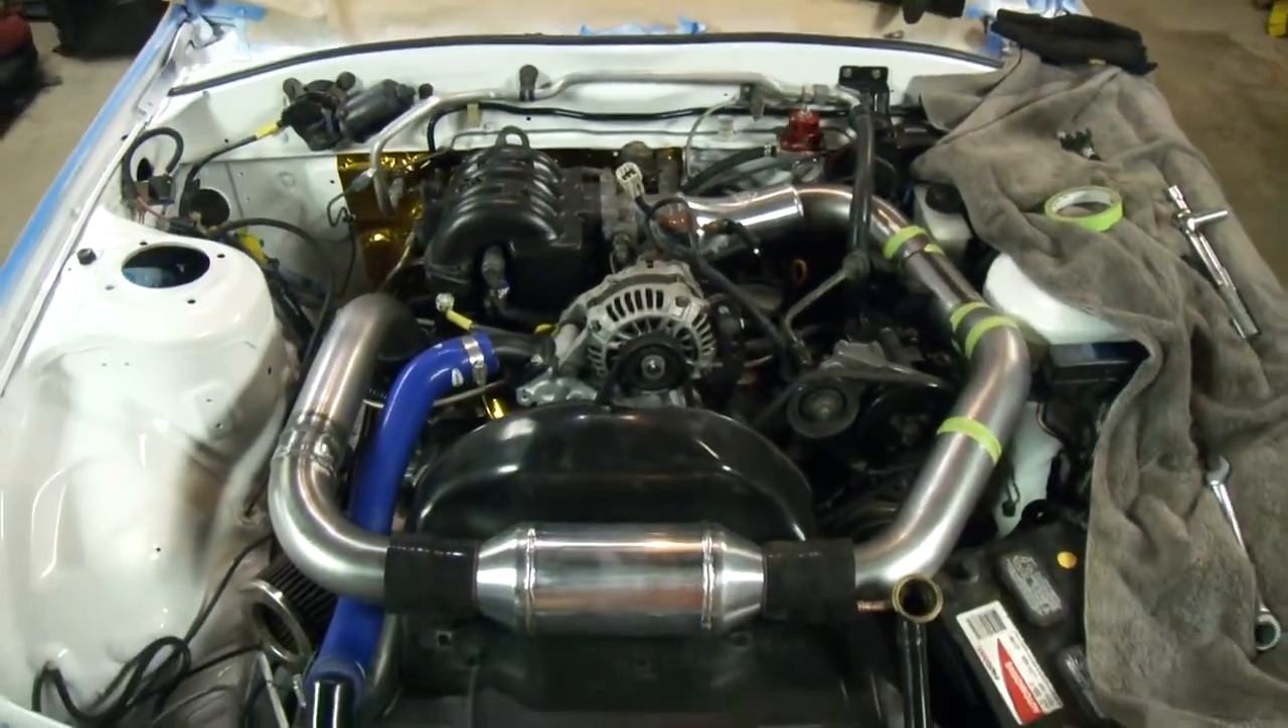We got intercooler piping plumbed.